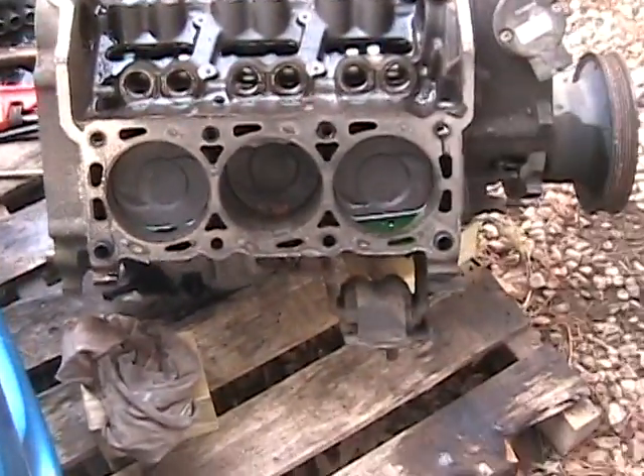Hey guys, so you can see that I've stripped my motor a little bit more, got the heads off, the intake and everything.